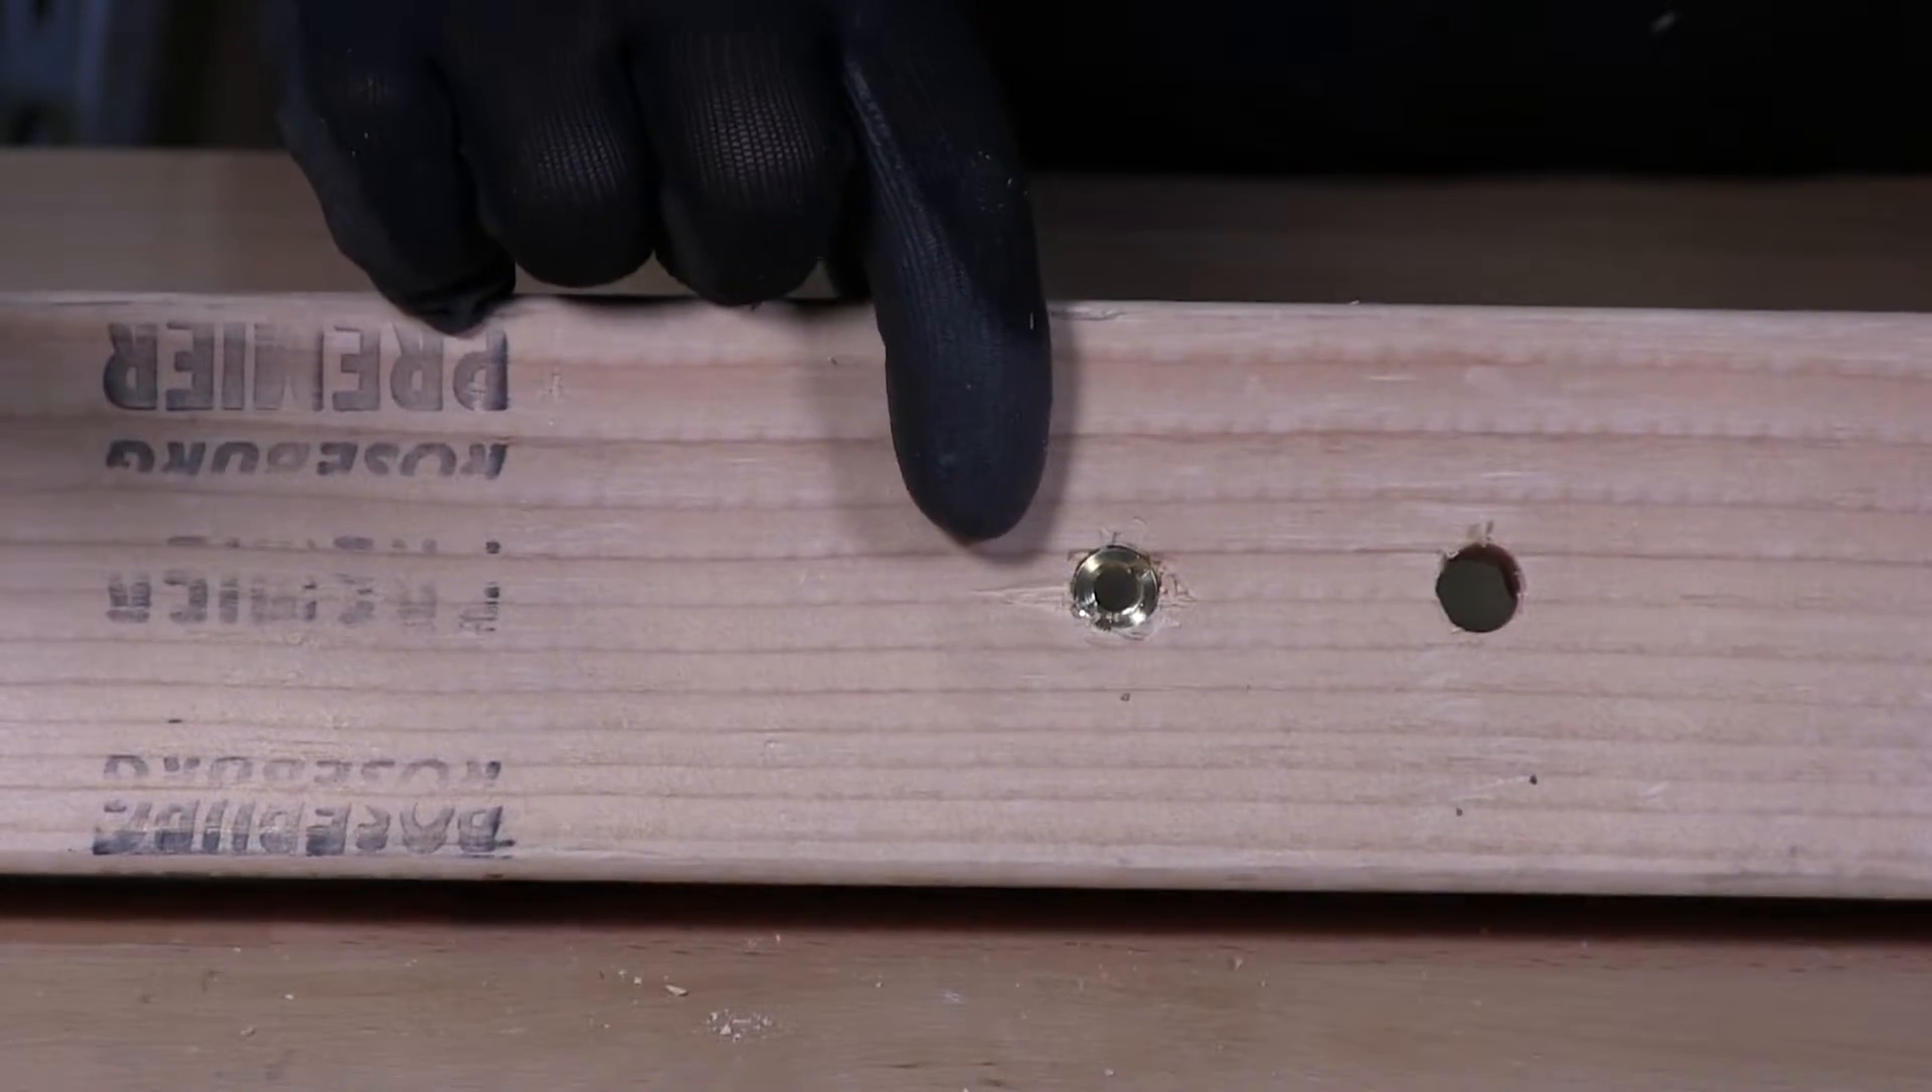And you can see there that the insert is in place.